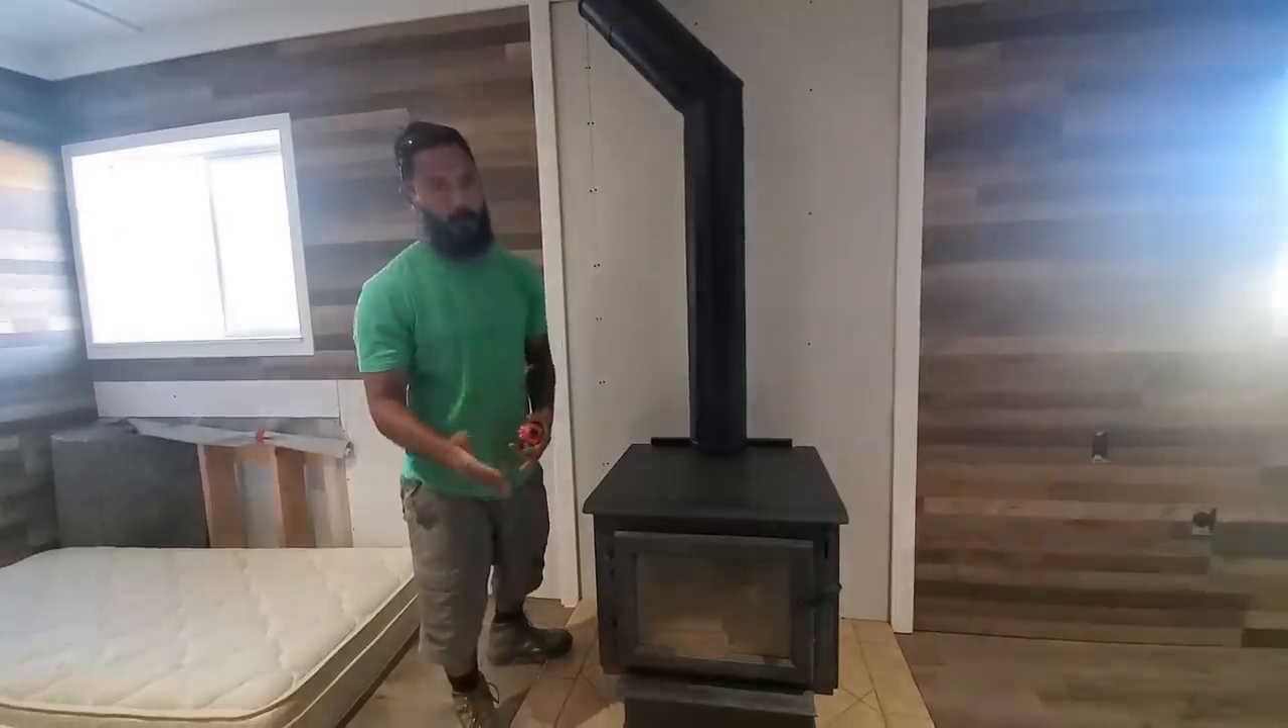What we ended up being left with was this four foot section back behind the wood stove, which is where we are going to be installing our corrugated metal.